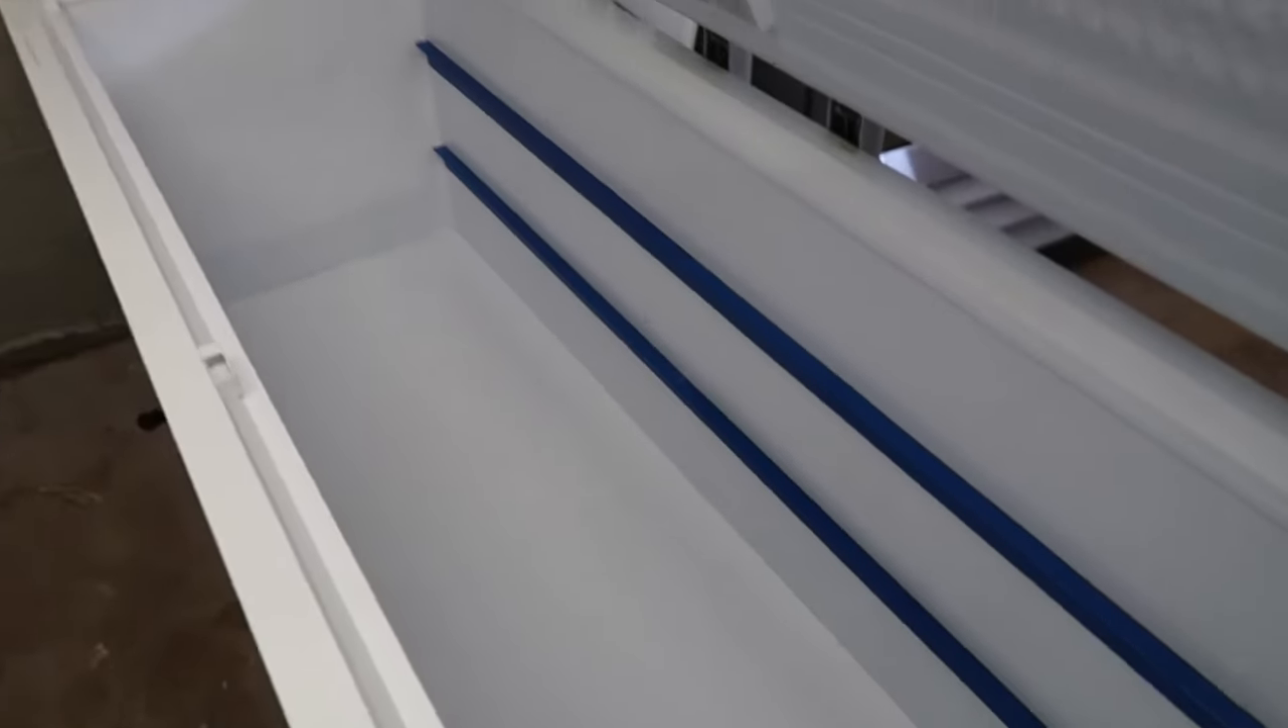We've got both sets of rails installed and now we're ready to put the baskets in and load them up with meat.